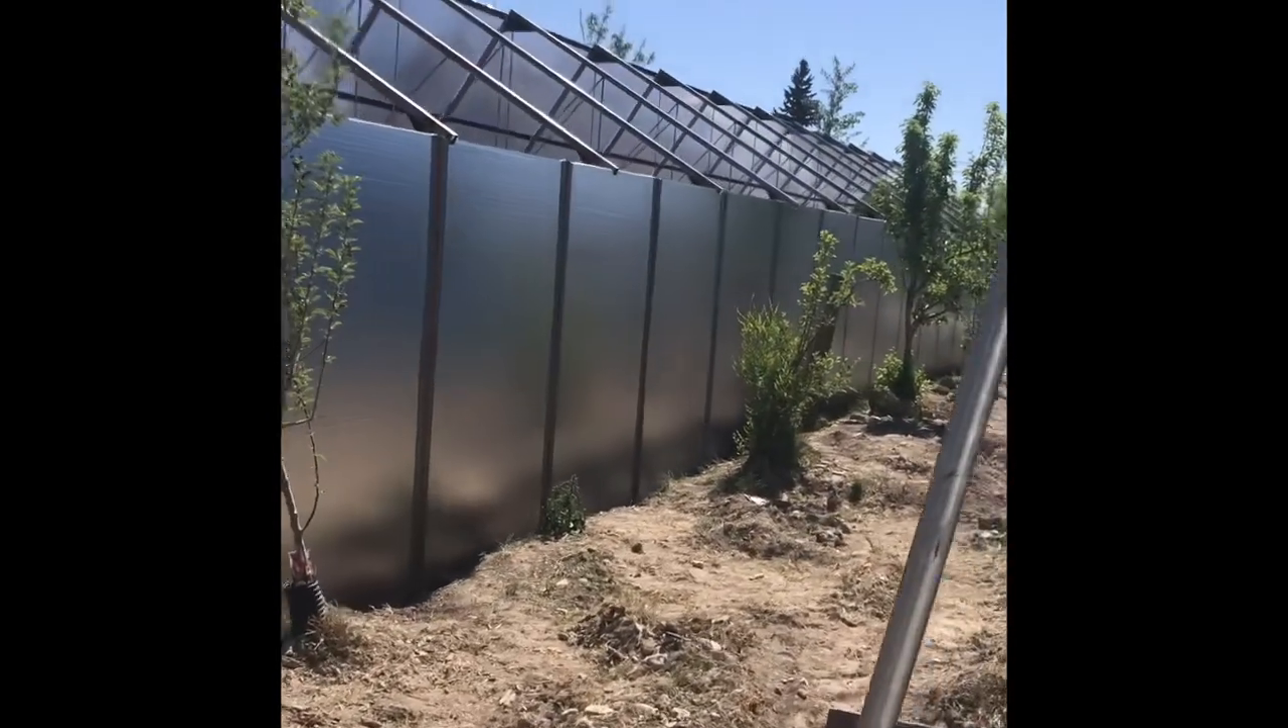Now we have created our first layer of insulation on the back.